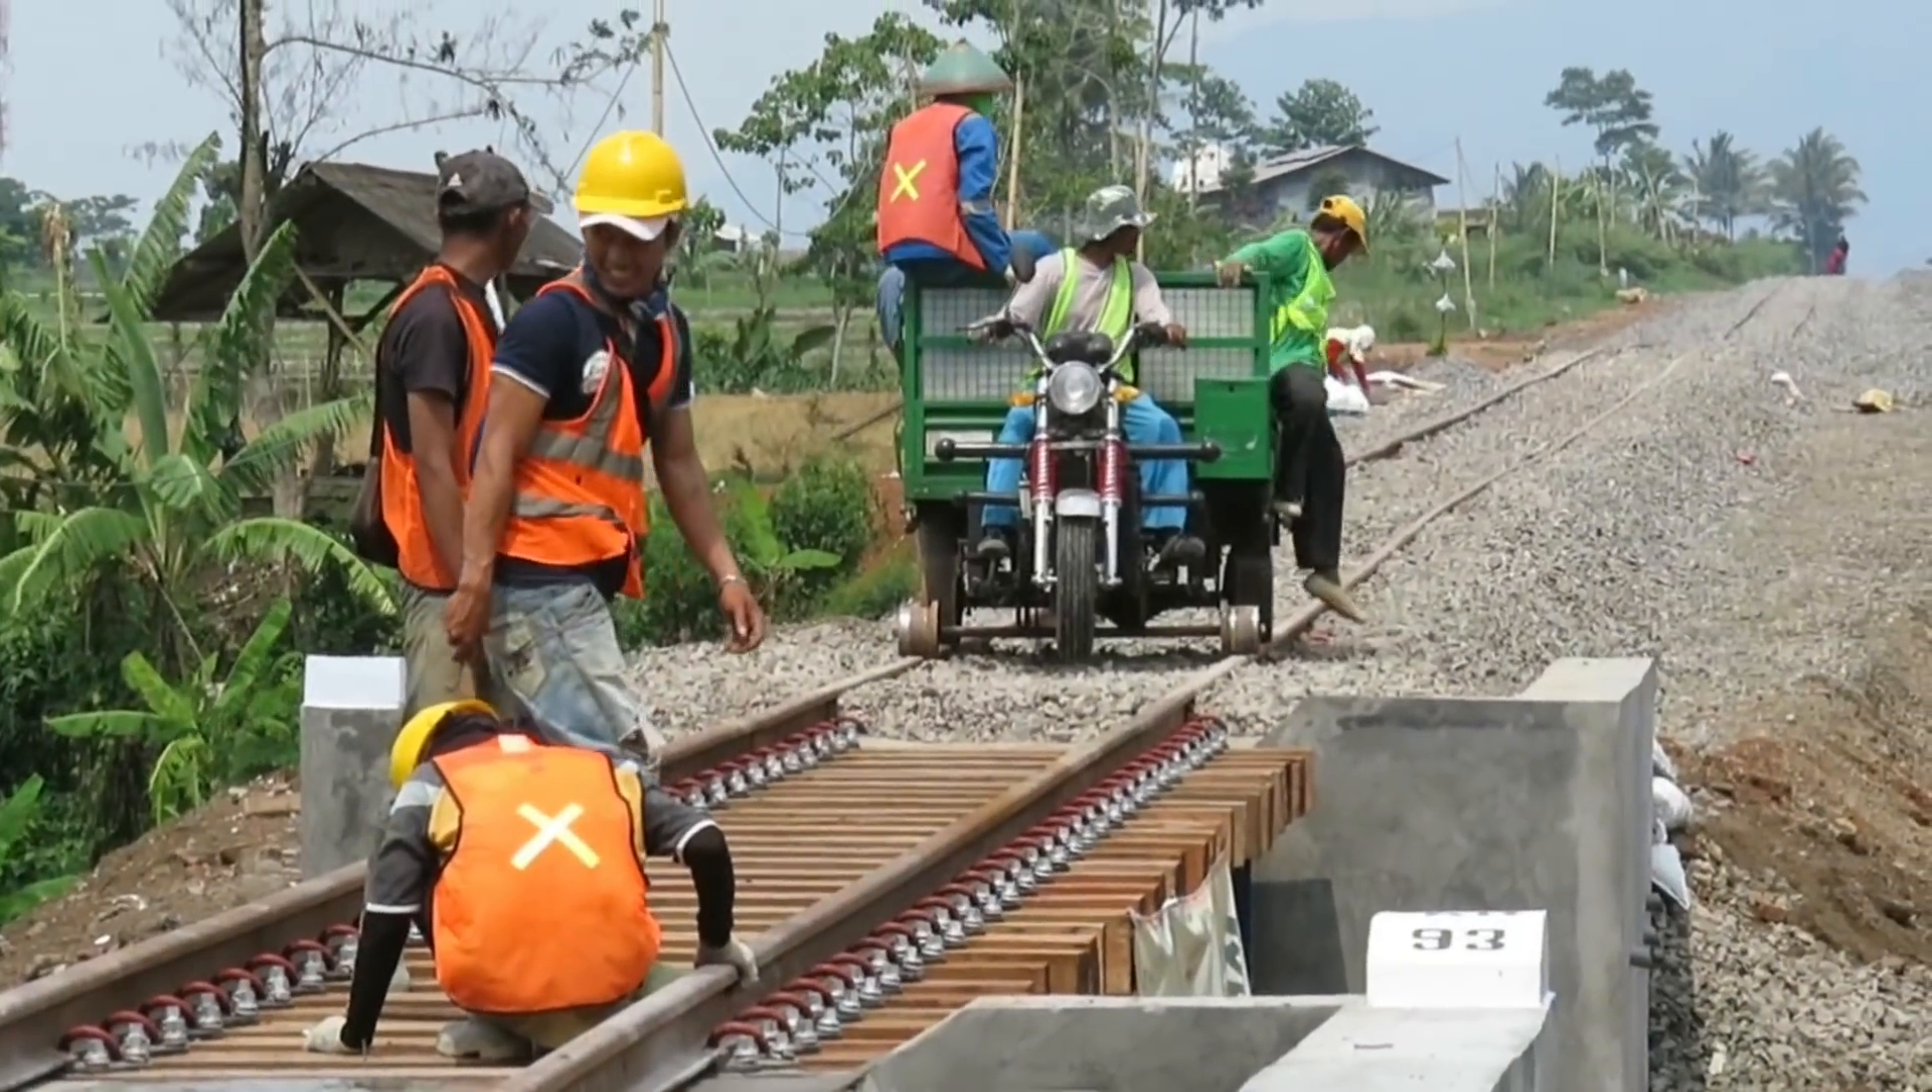Sudah bagus ya Jembatannya Mantap pisan Sudah pasang rel Sudah rapi.